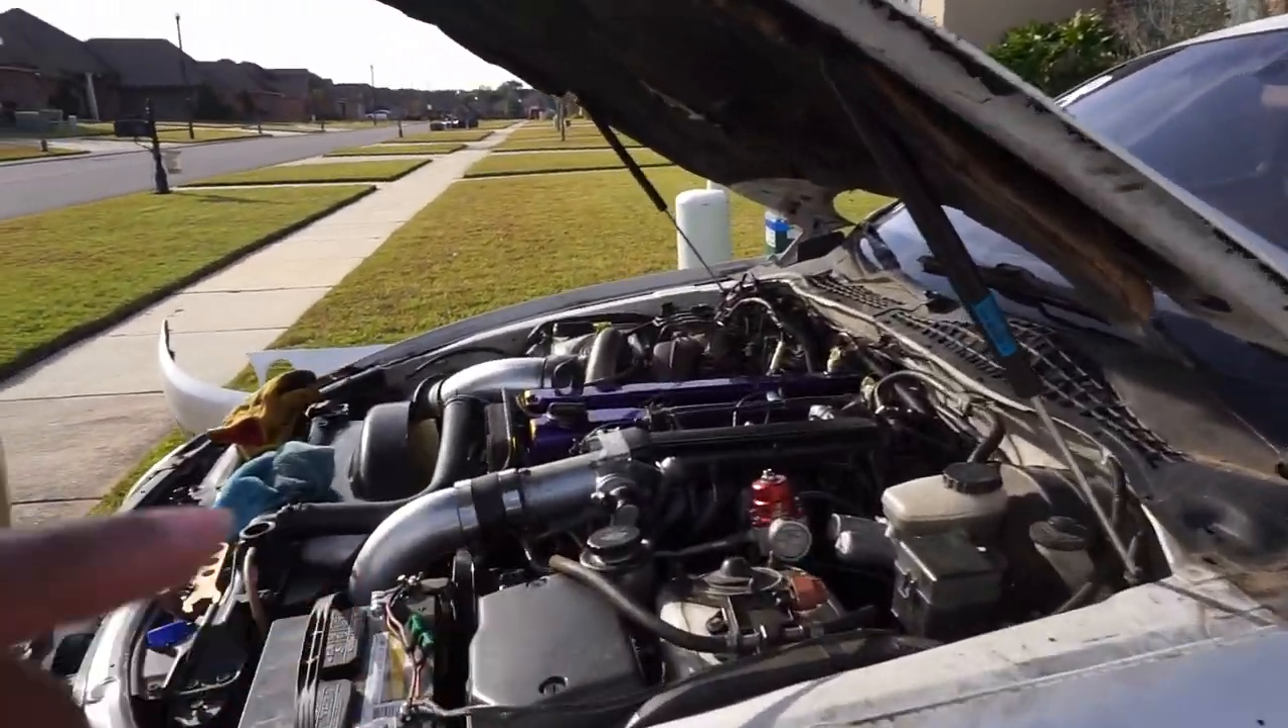And, looks like he got the motor all set in.